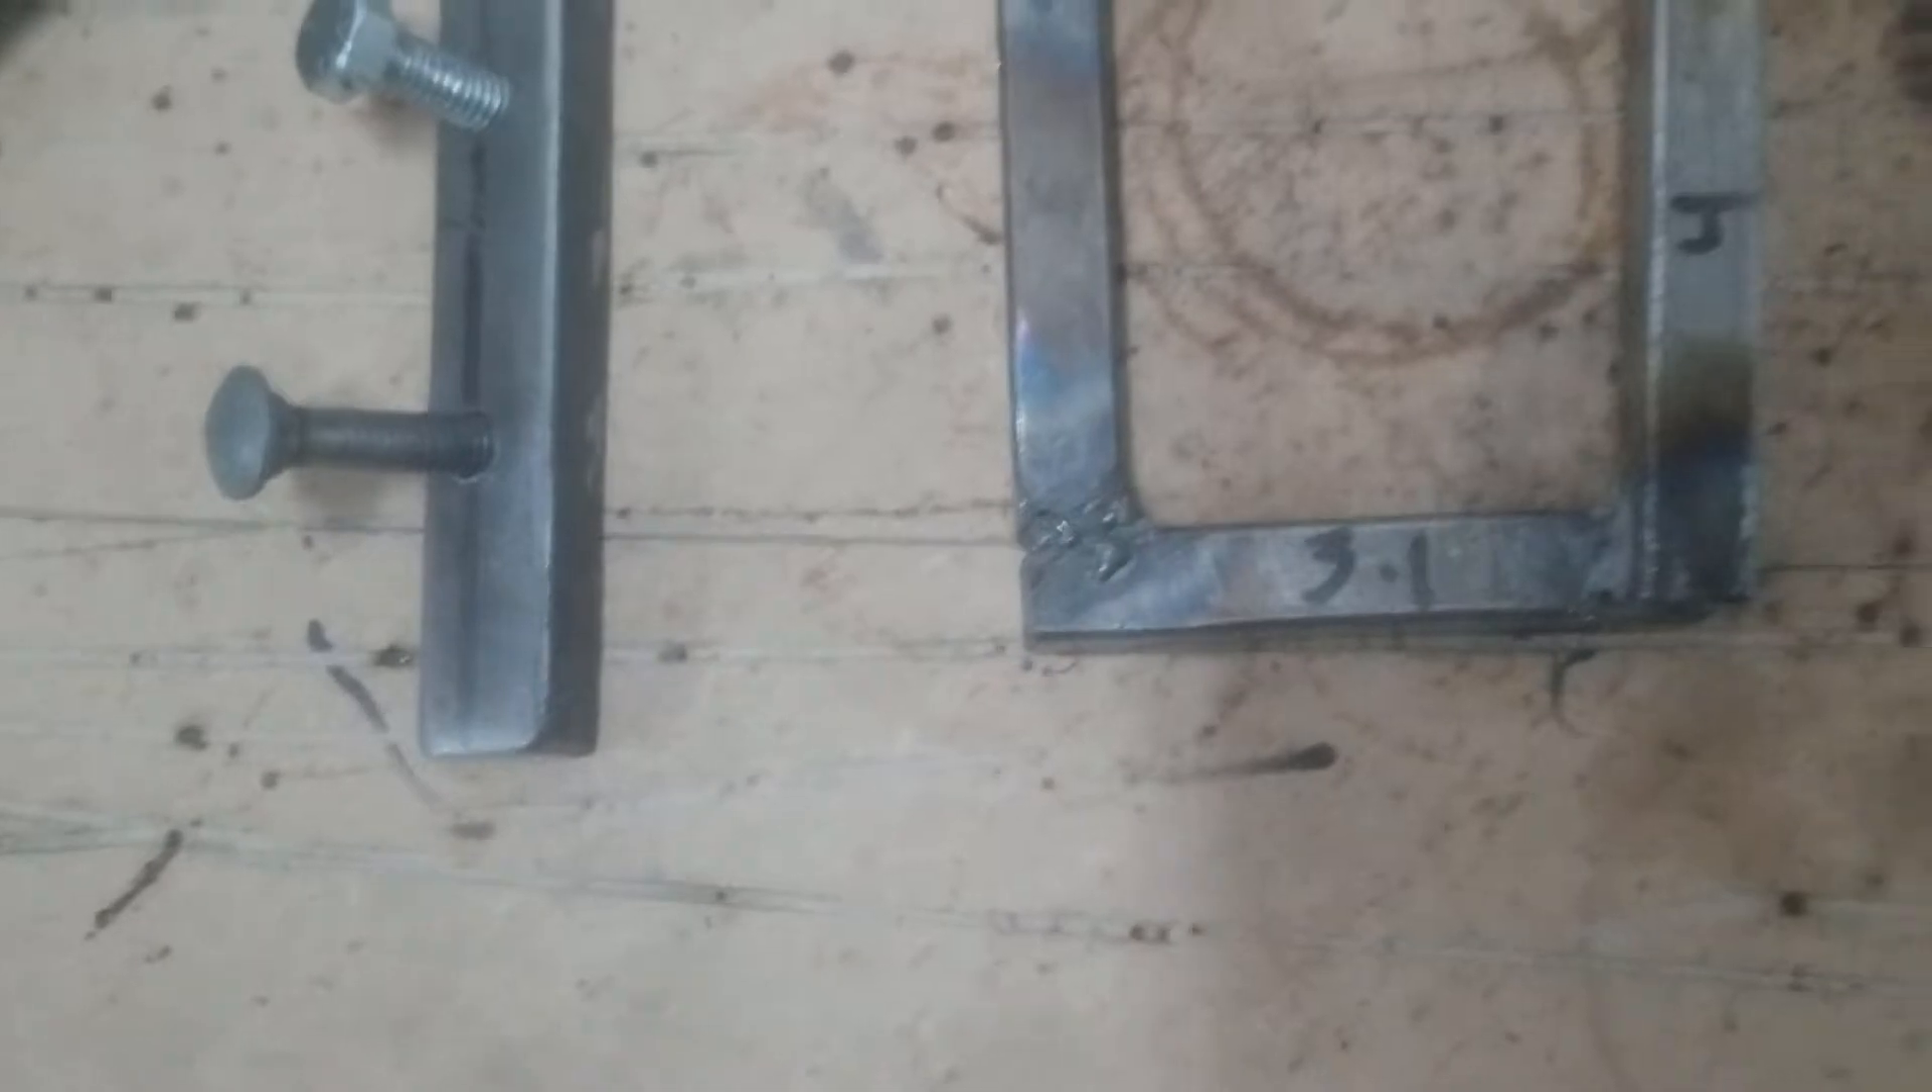I drilled the two holes the bolts fit in there.